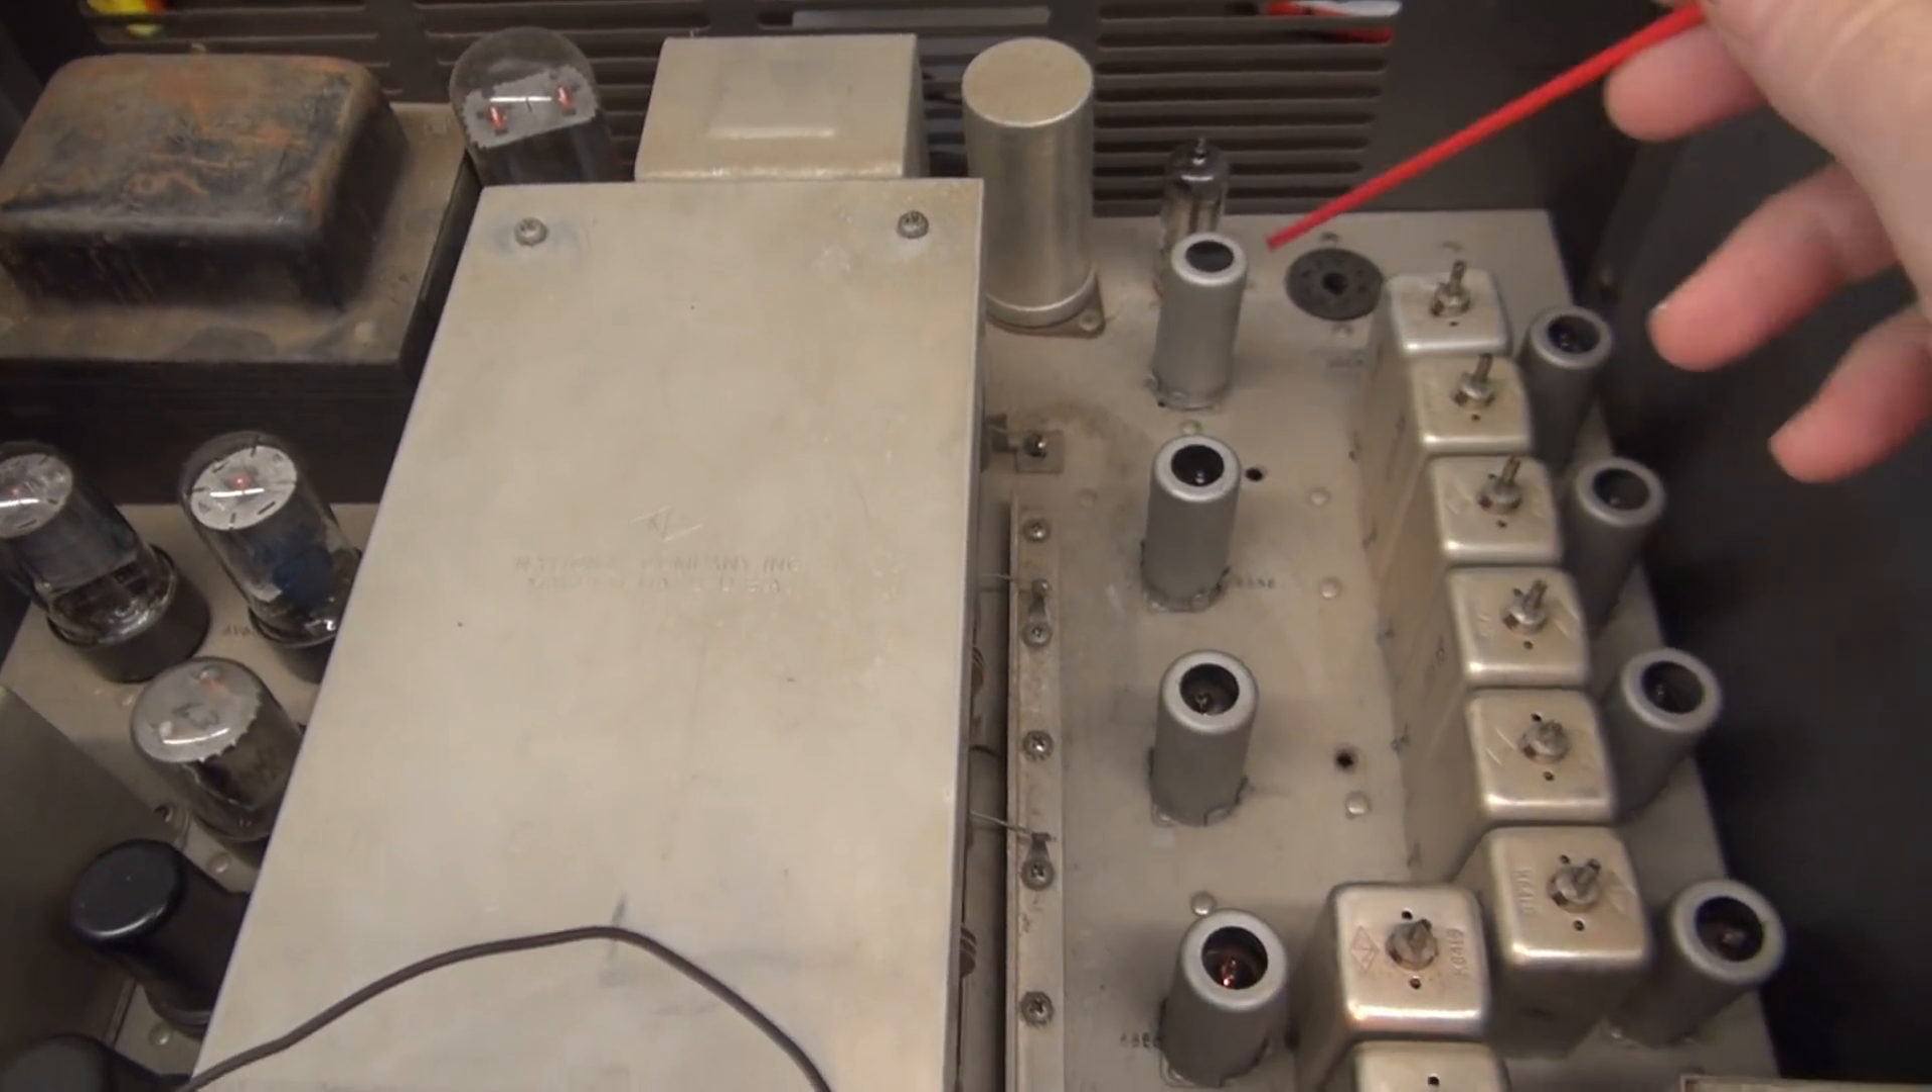Got all the shields in place on these little miniature tubes.